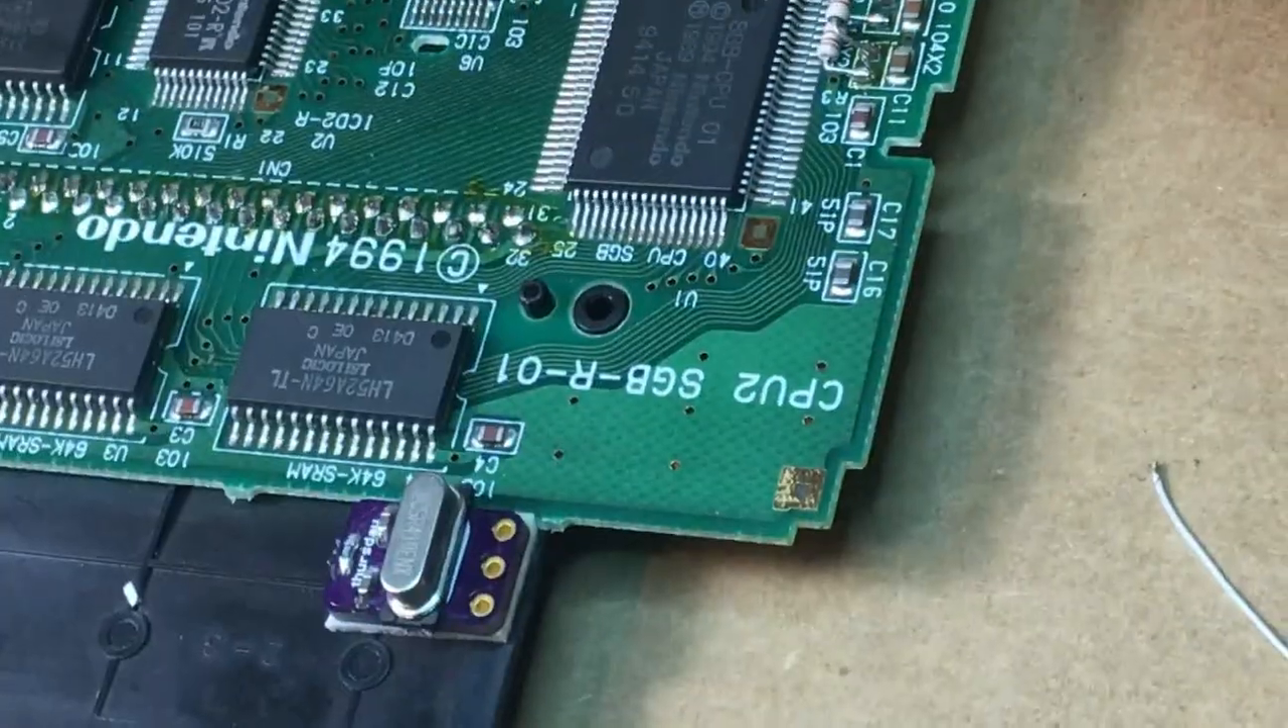Okay, so I've got my, uh, got my clock chip mounted and I'm just, uh, trying to get a nice generous coating of flux on that guy on the, uh, the CPU pins.